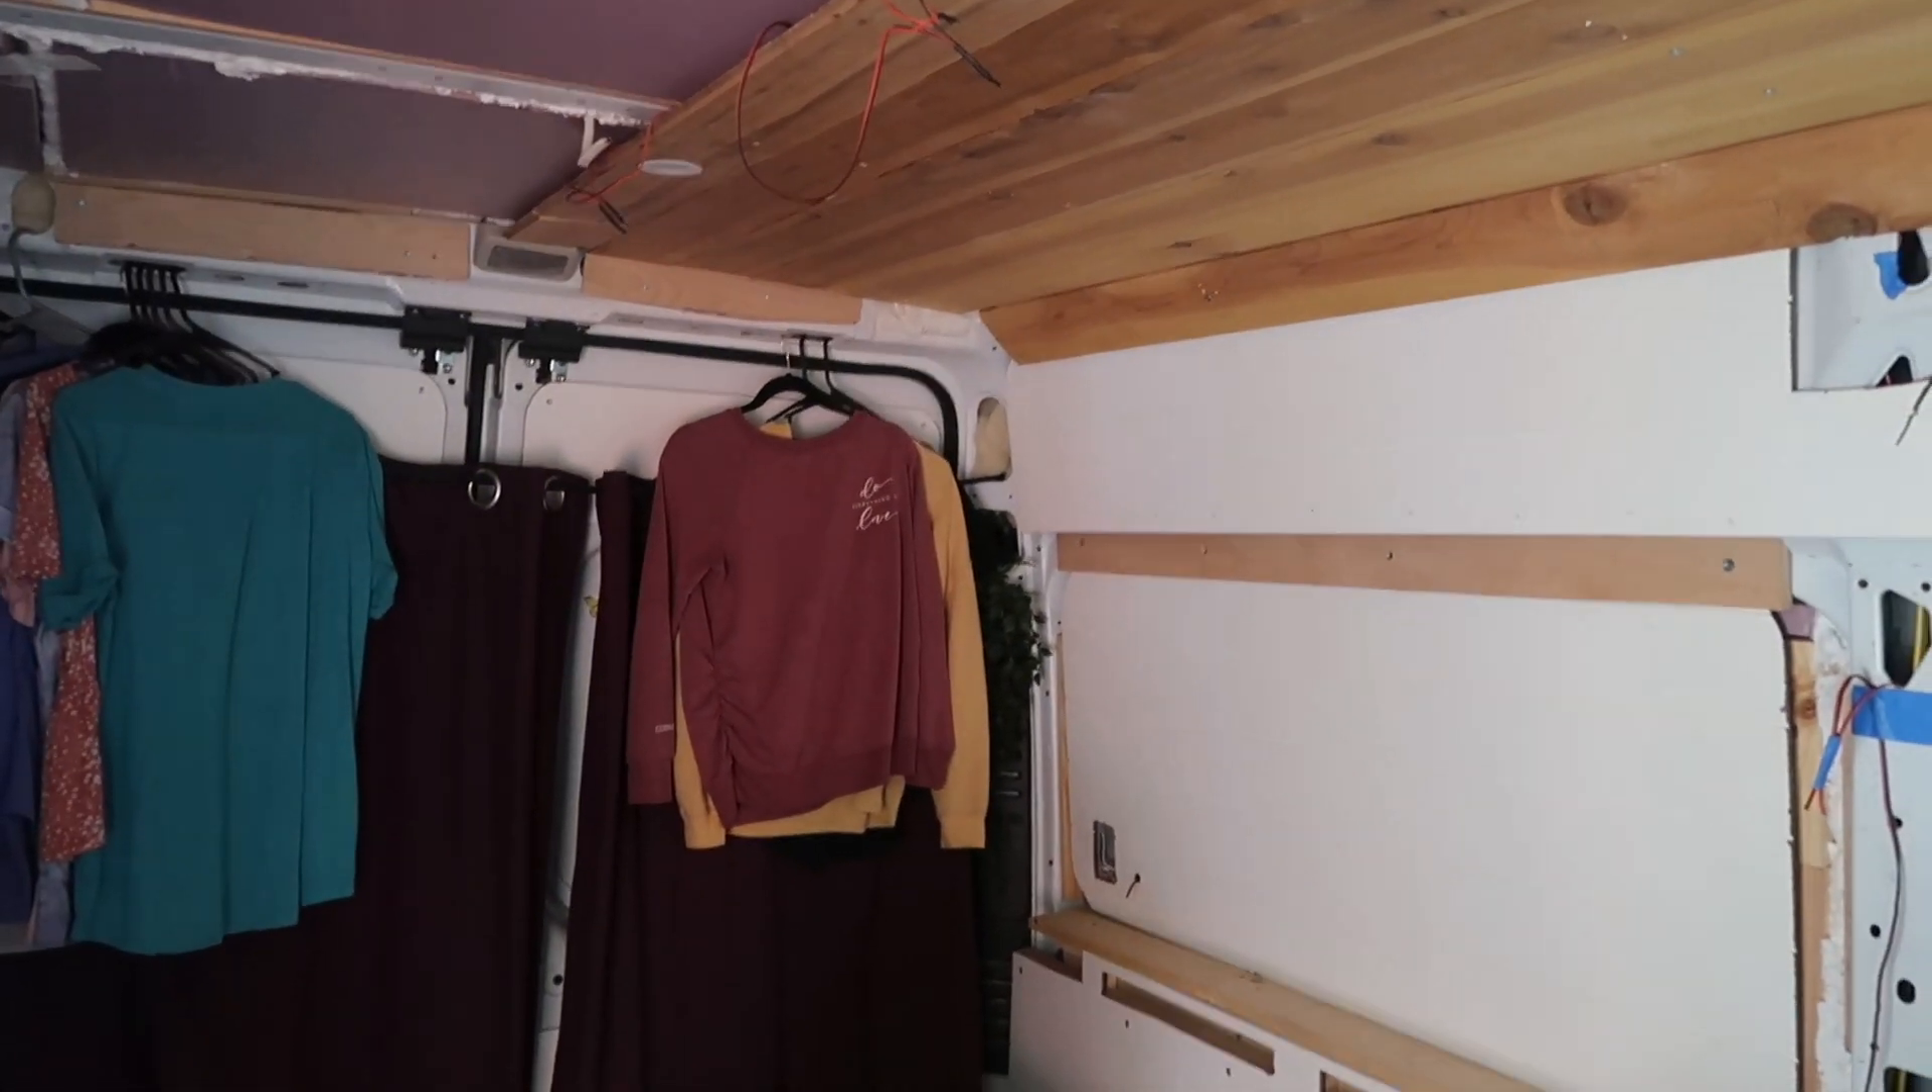It's making me excited and I'm like finally it's starting to look good. Almost have all the walls on and then with the ceiling it's gonna look so sleek.